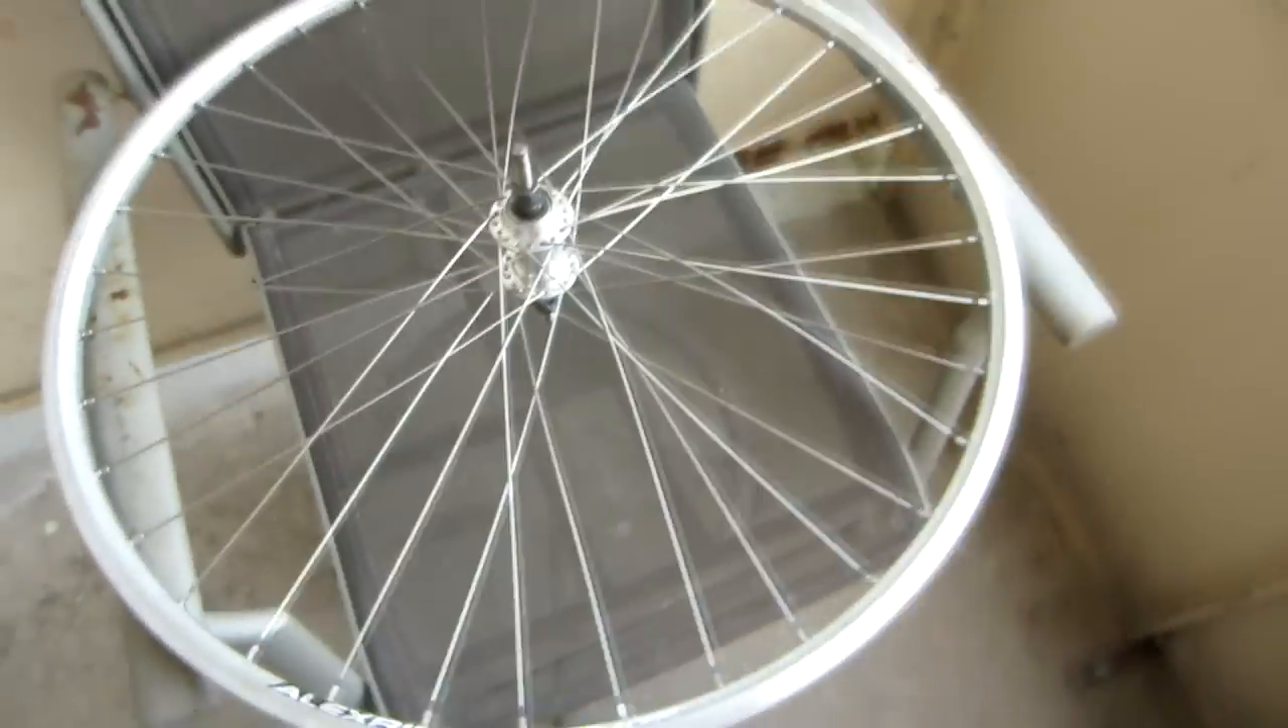Alright, so I worked my way around the whole wheel now and transferred over all the spokes.